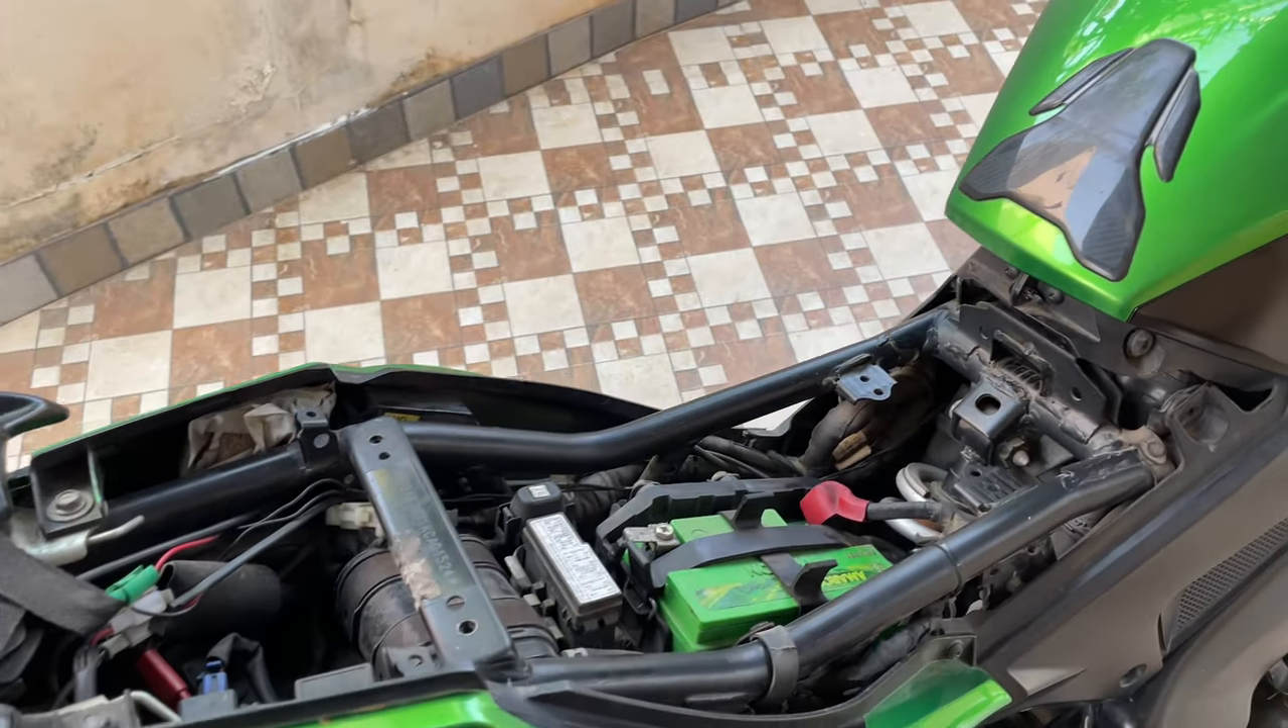You can see that I have already removed the seat.